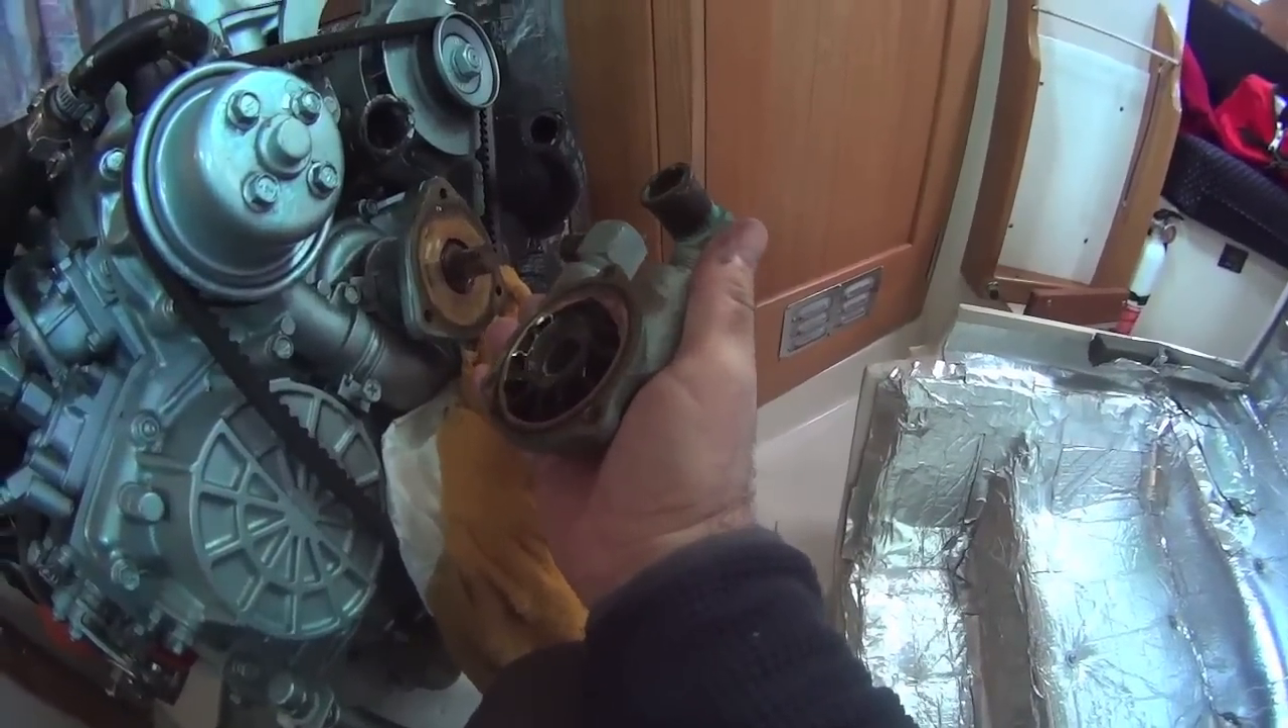So I got the pump off.